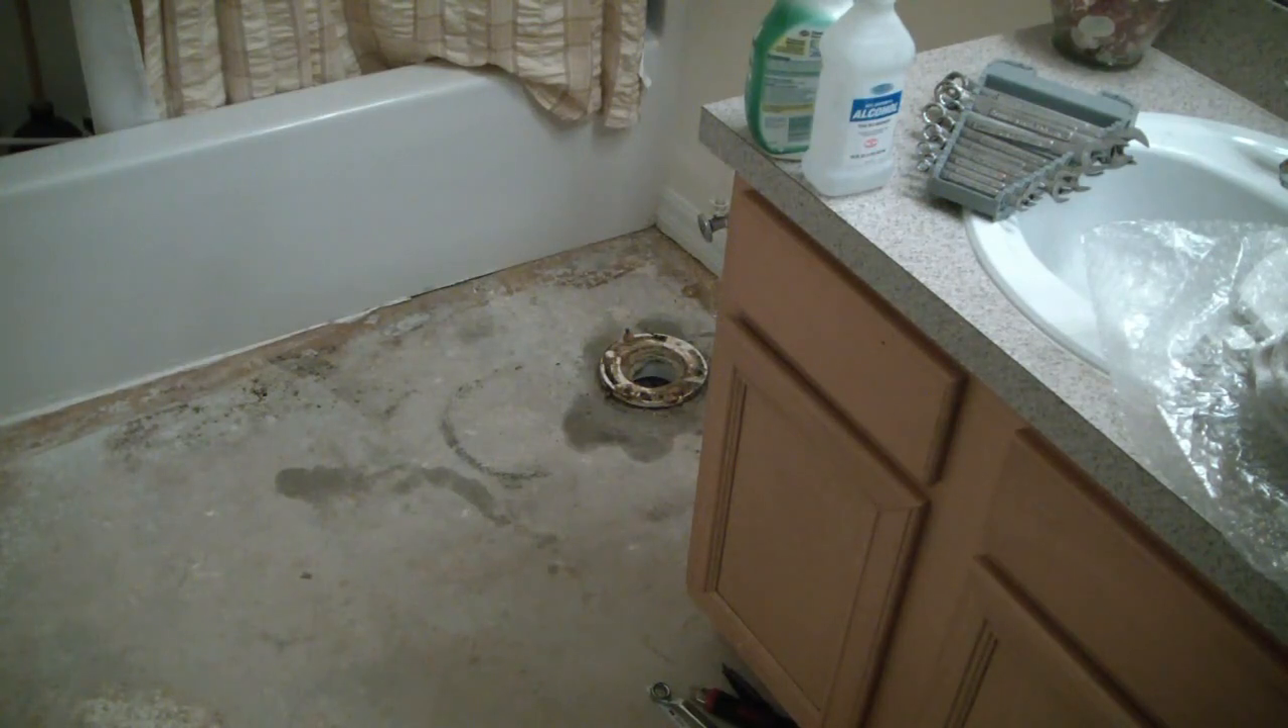As you can see there, we pulled out the toilet bowl.